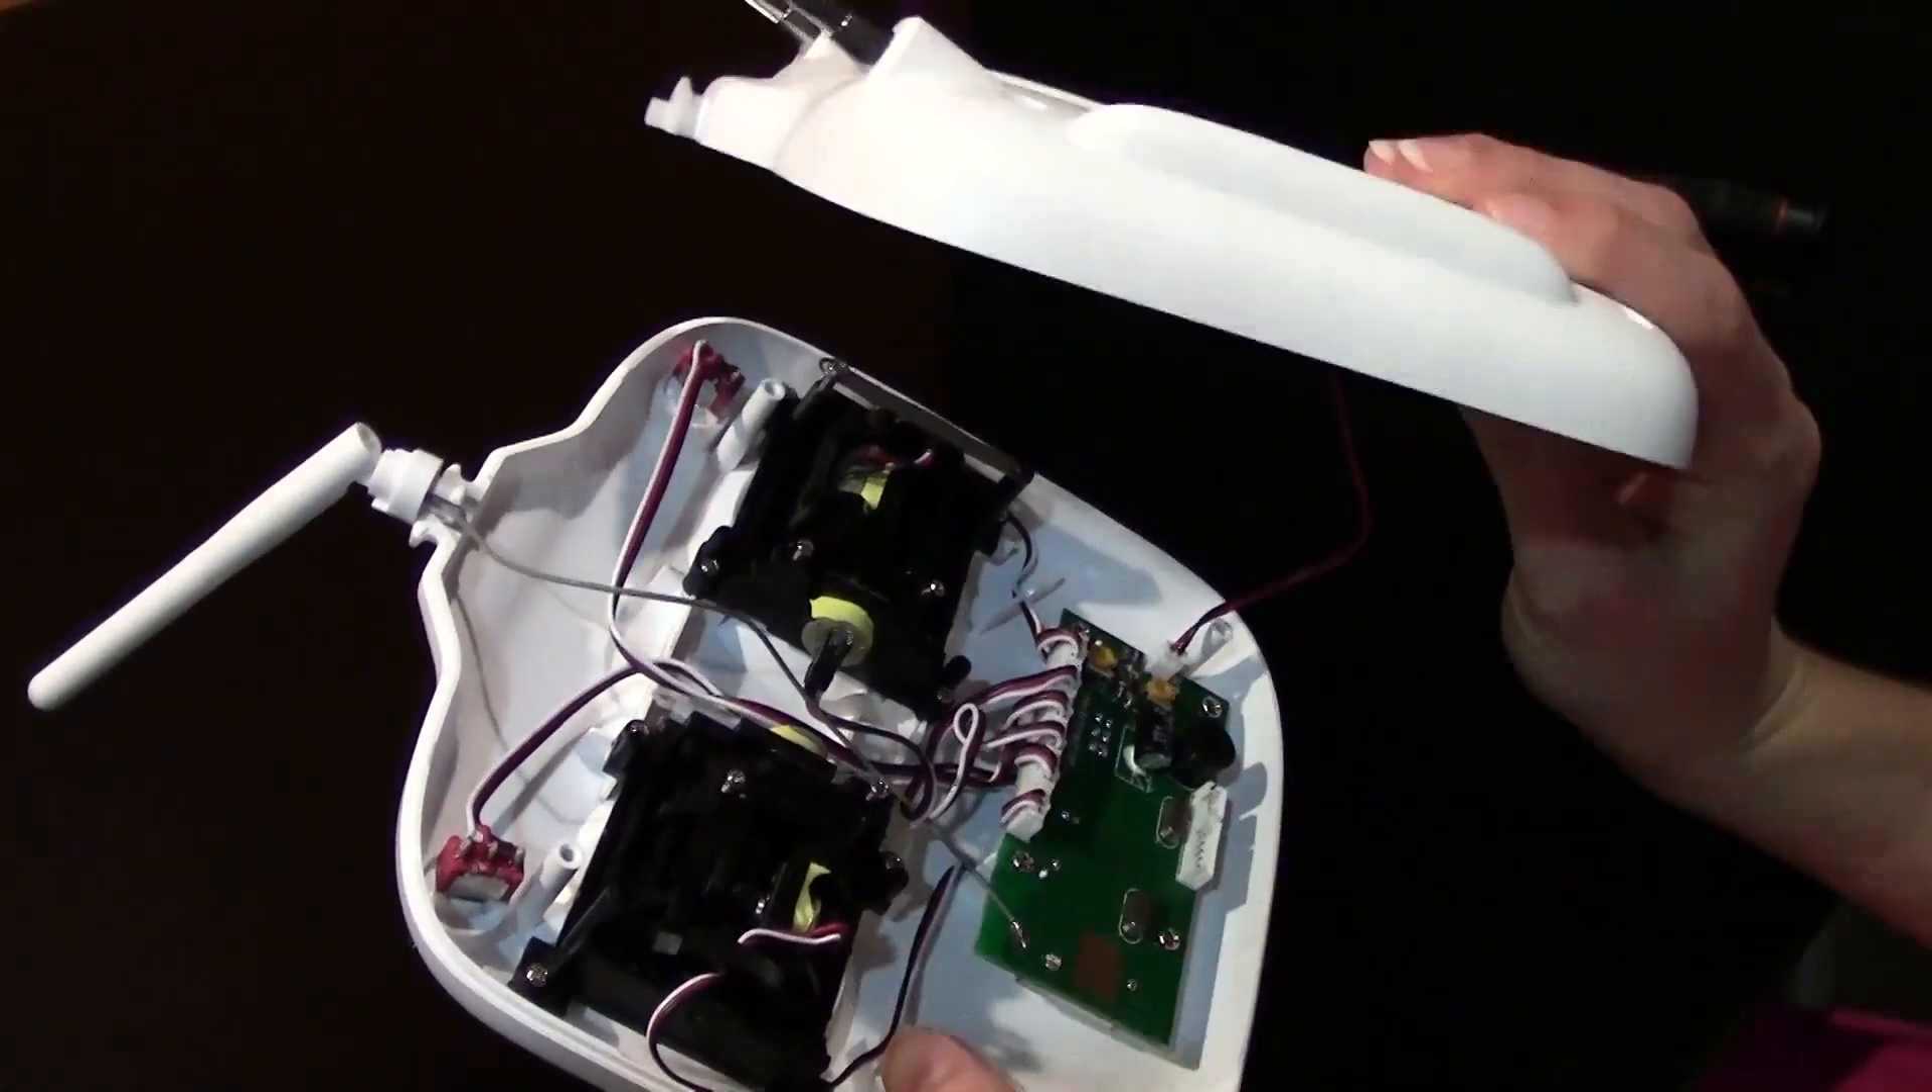So as you can see, we've opened up the transmitter.